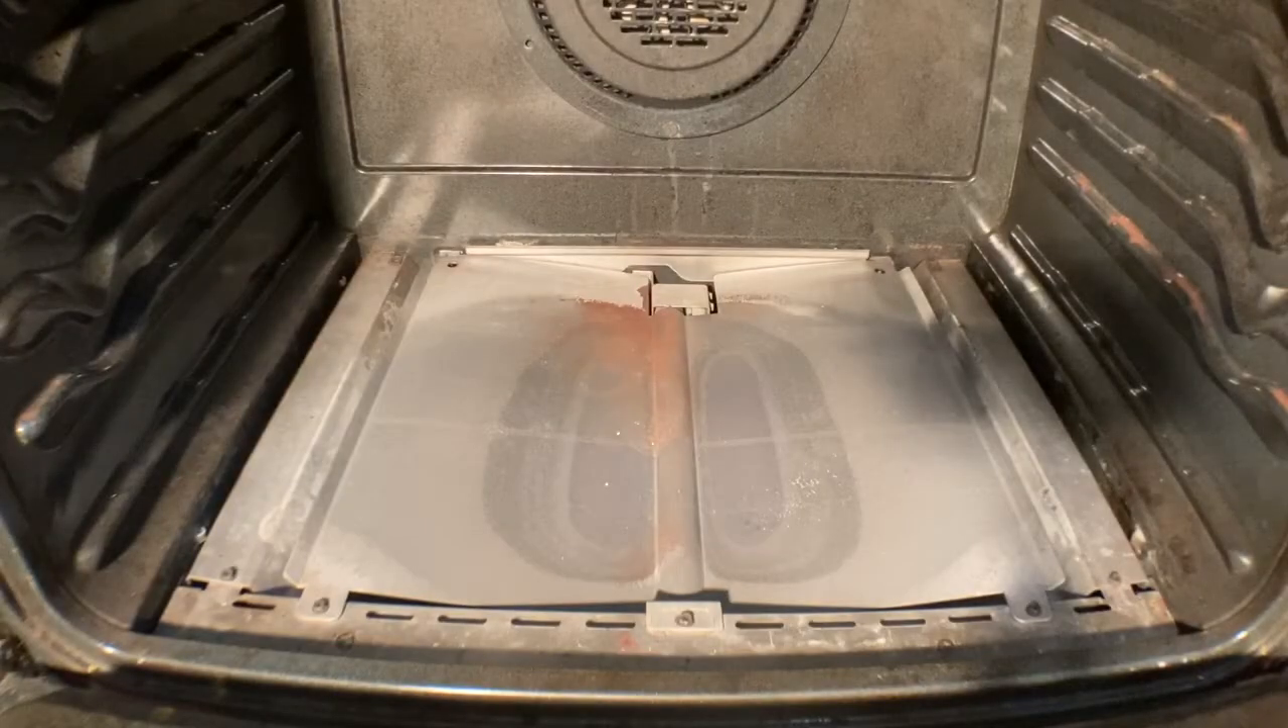Now that you've removed the racks and the bottom cover, there's another cover we have to remove here, right?